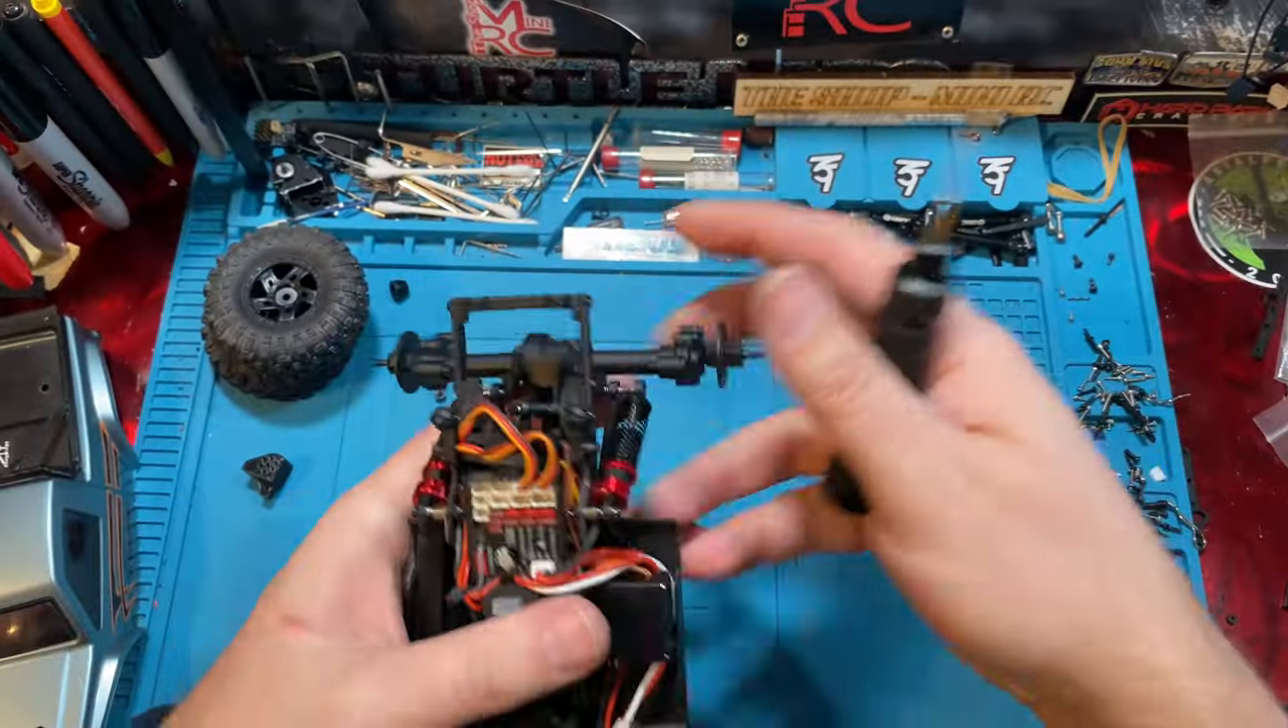I went in and pulled the wheels and tires off just so we have a little bit better clearance here.